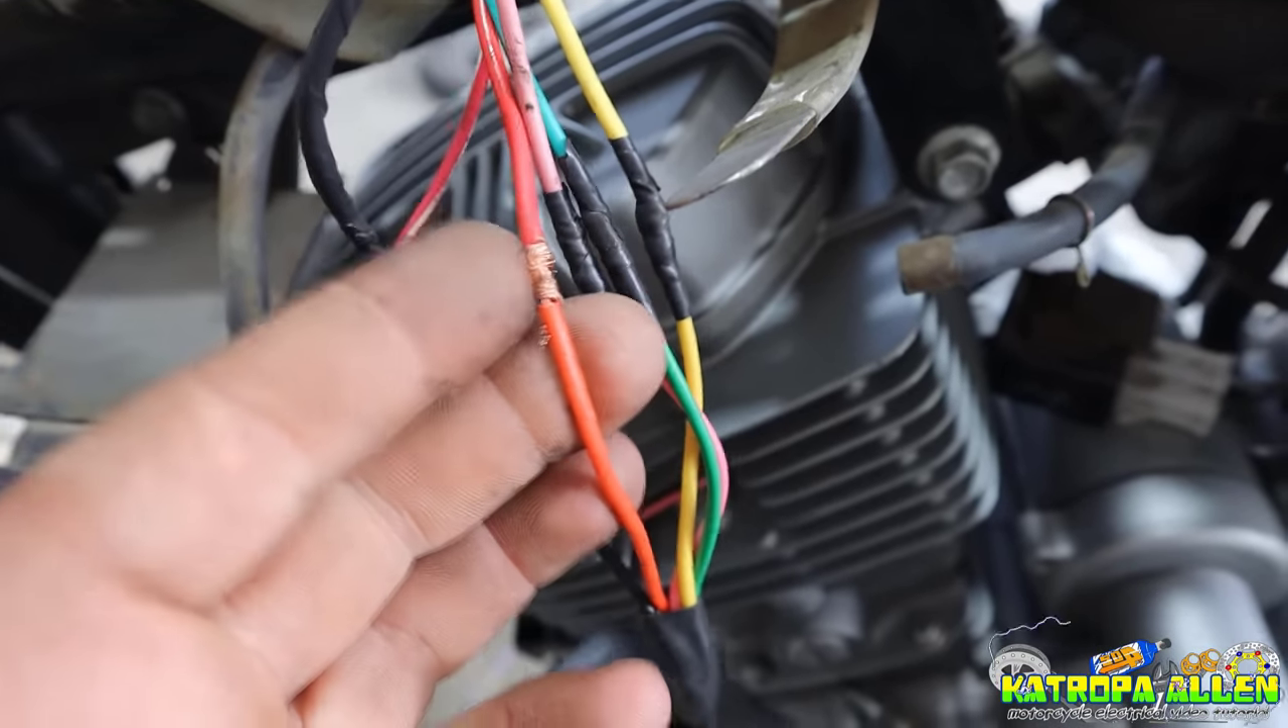Yung red wire natin hindi ko pa nilagyan ng electrical tape.